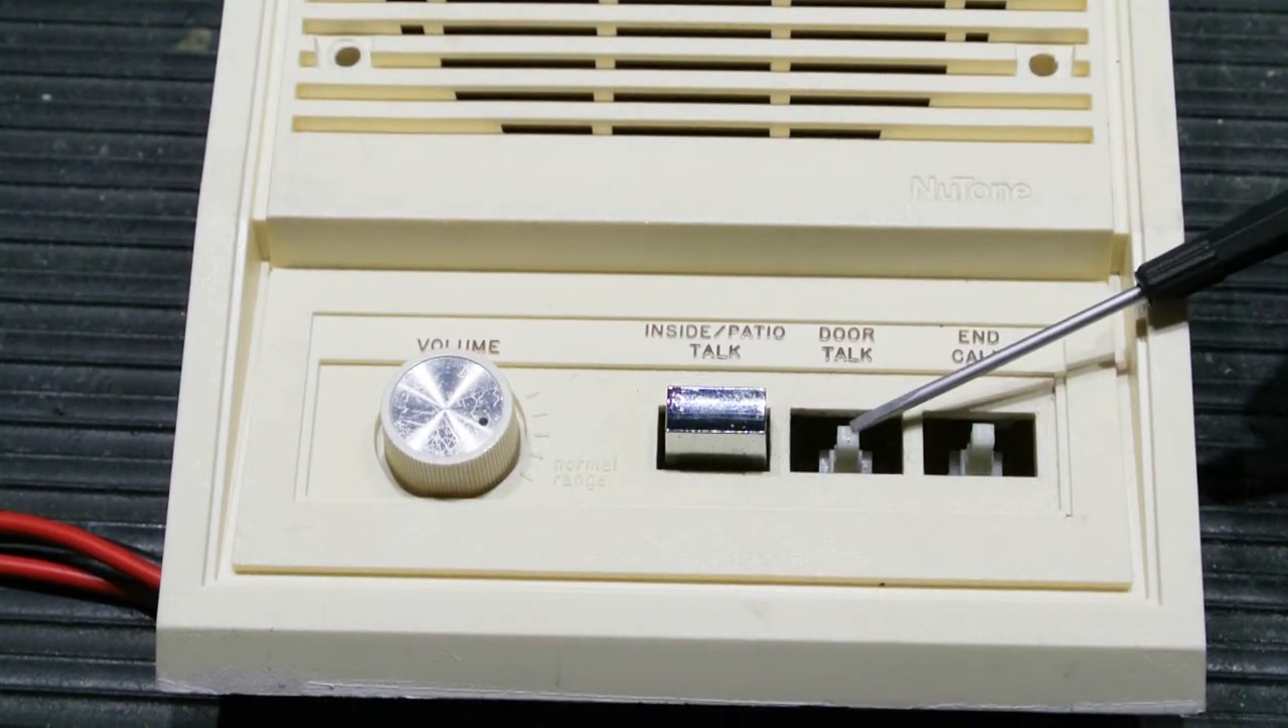You can see now that the cap is off on the door talk button and the end call button, you can see the plastic stem of the switch.